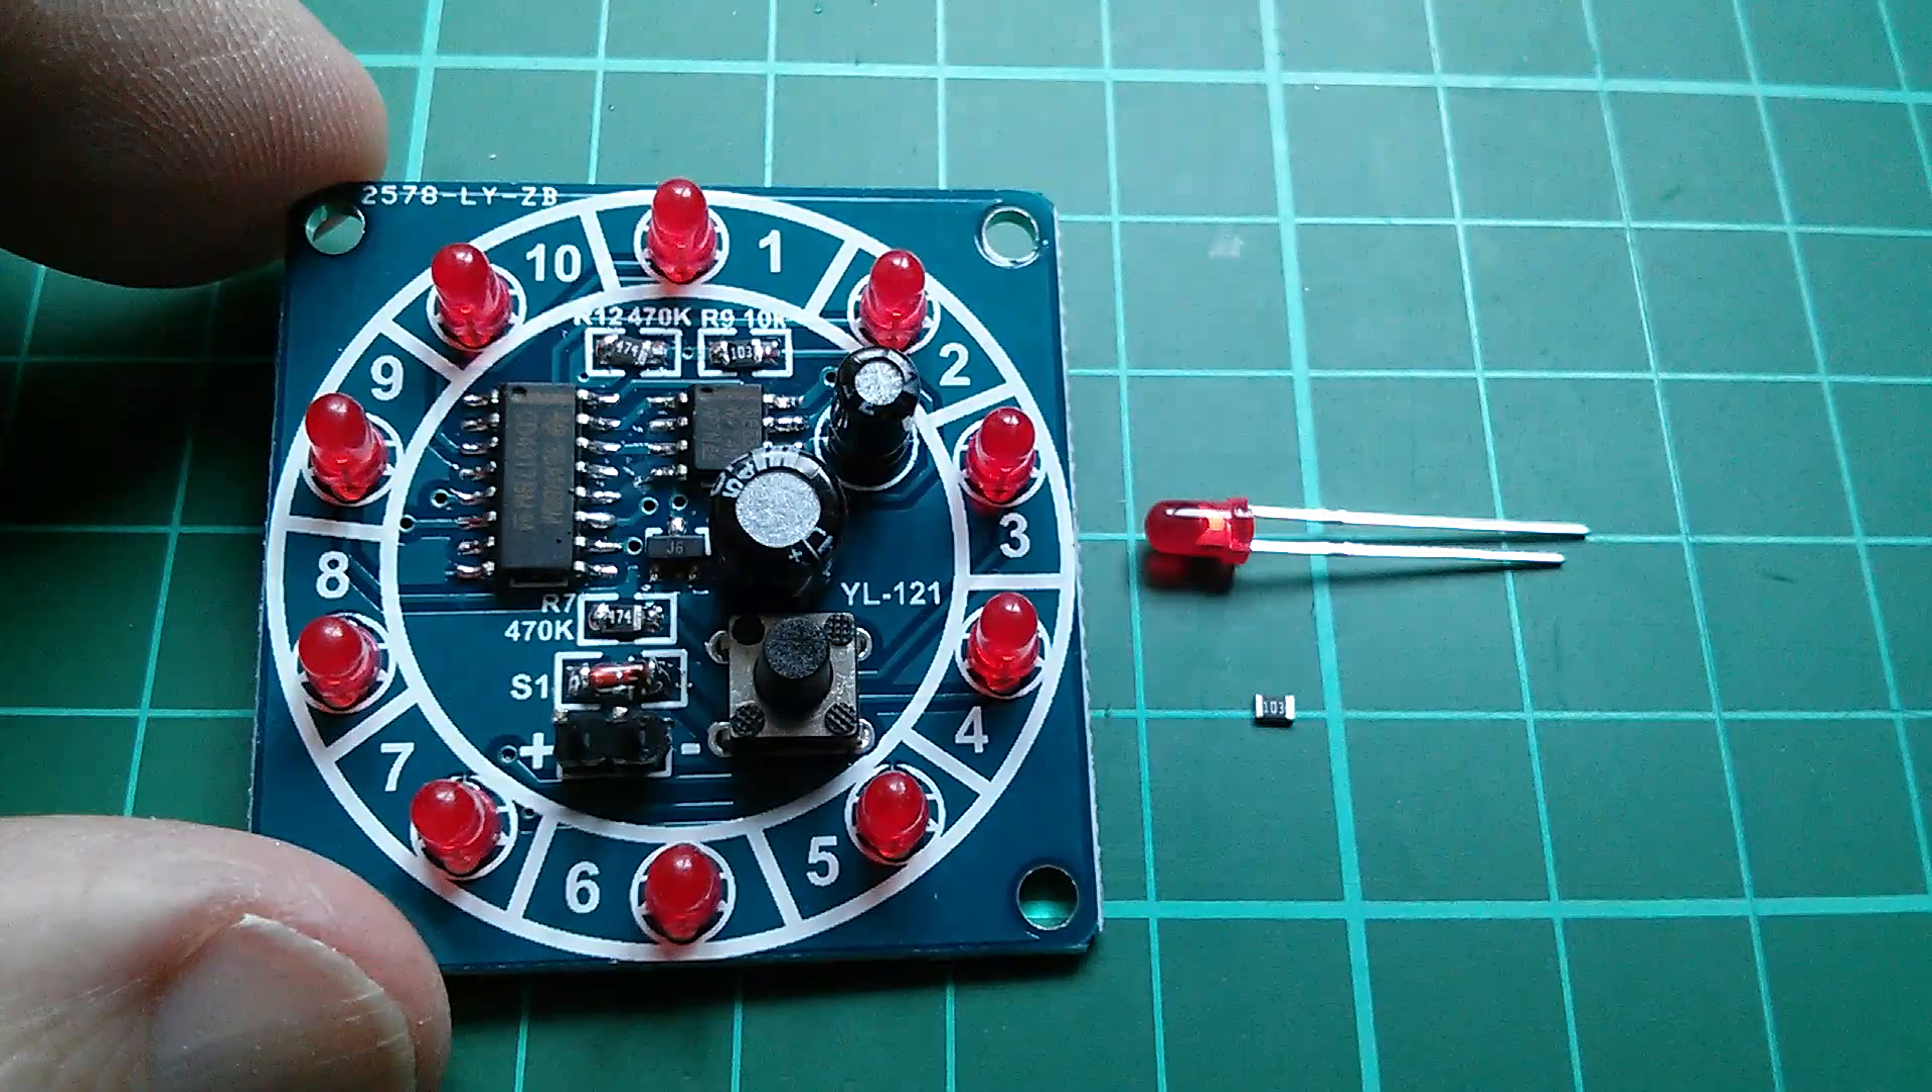So that's it, finished. I've completed the board, all the components, surface mount and through hole. And all the LEDs are on there.